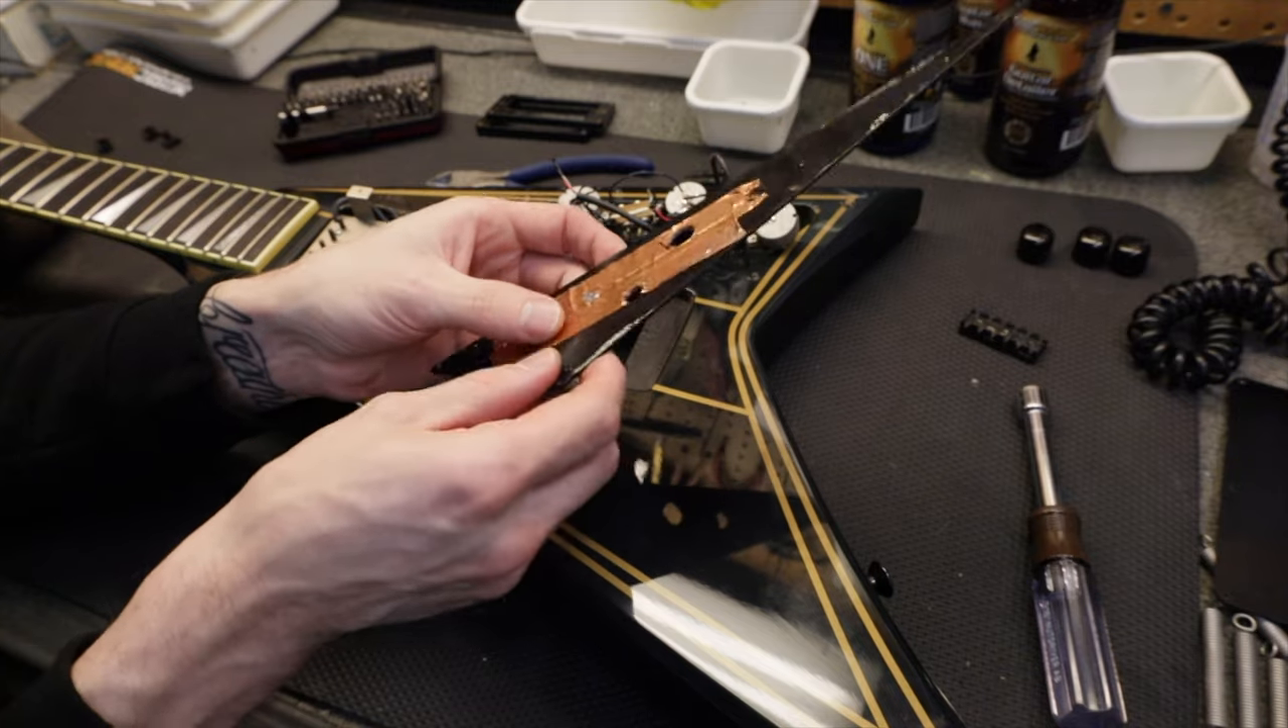All right, so got the control plate off on the back.